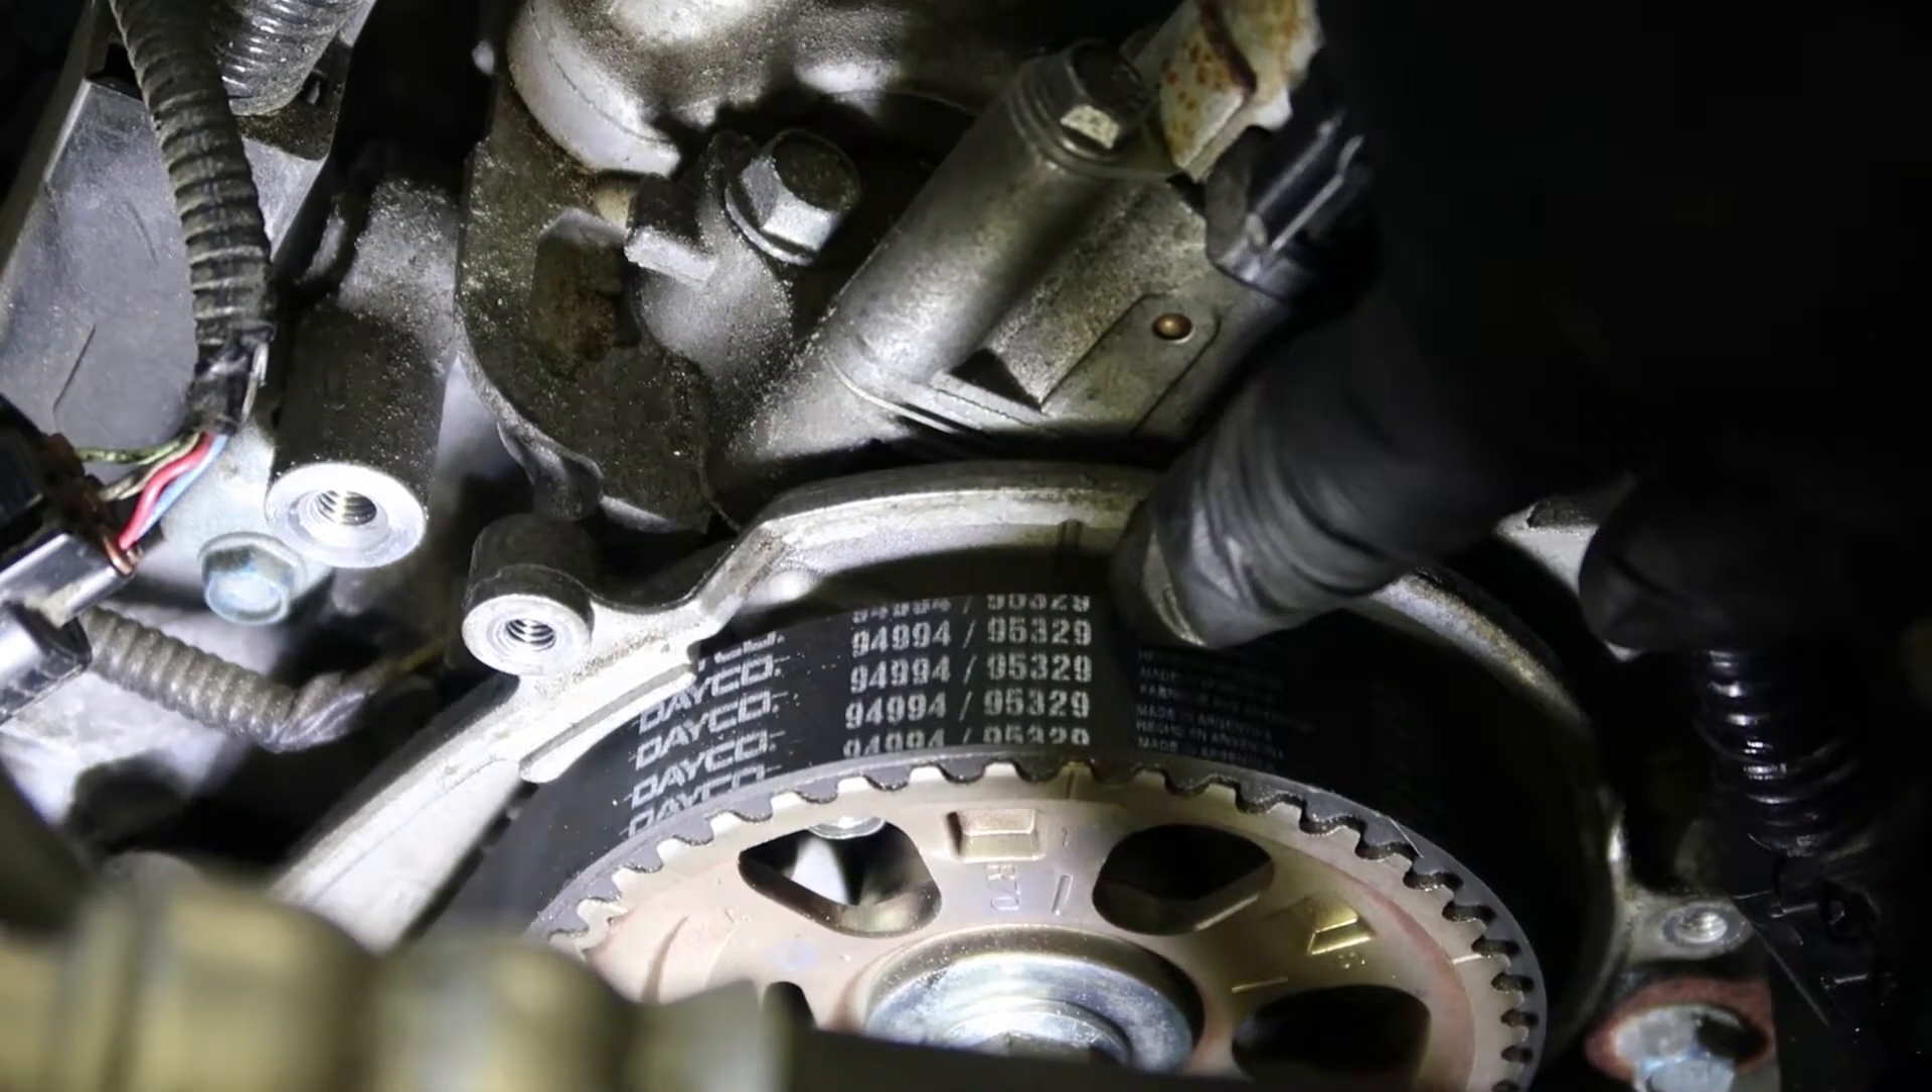Alright, so we got the new timing belt installed.